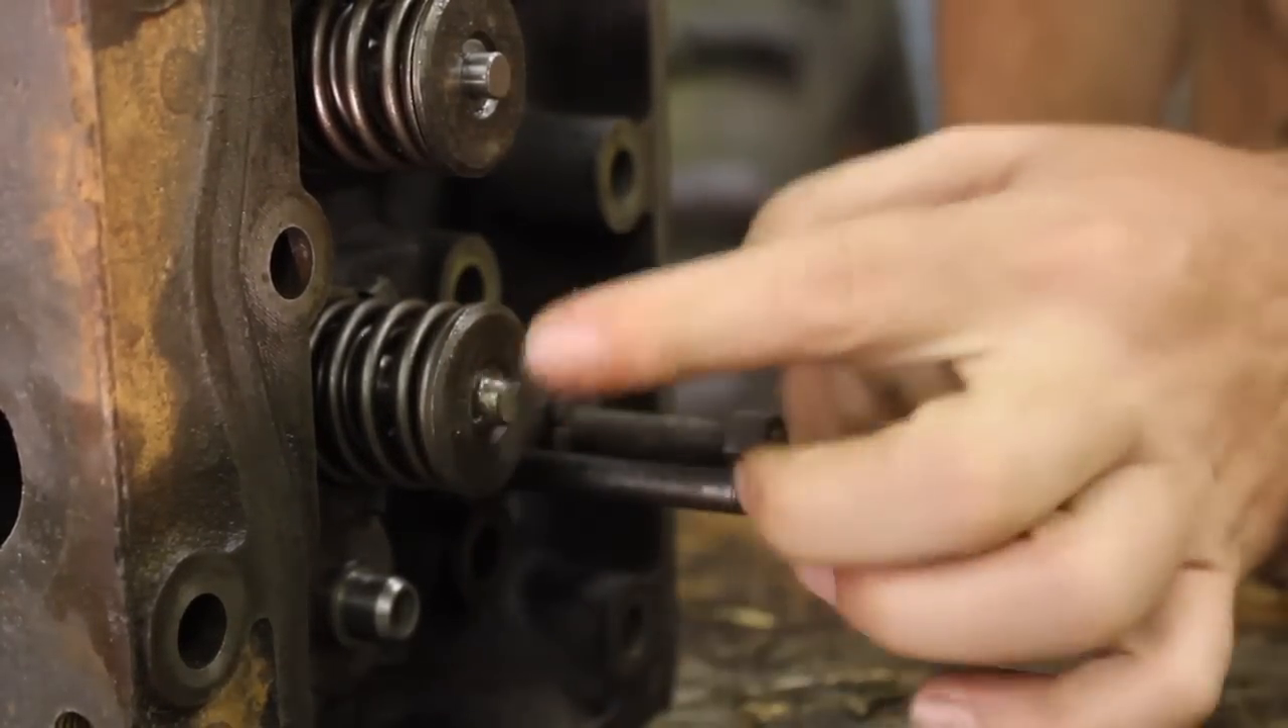And that is your new valve and new springs in and assembled.